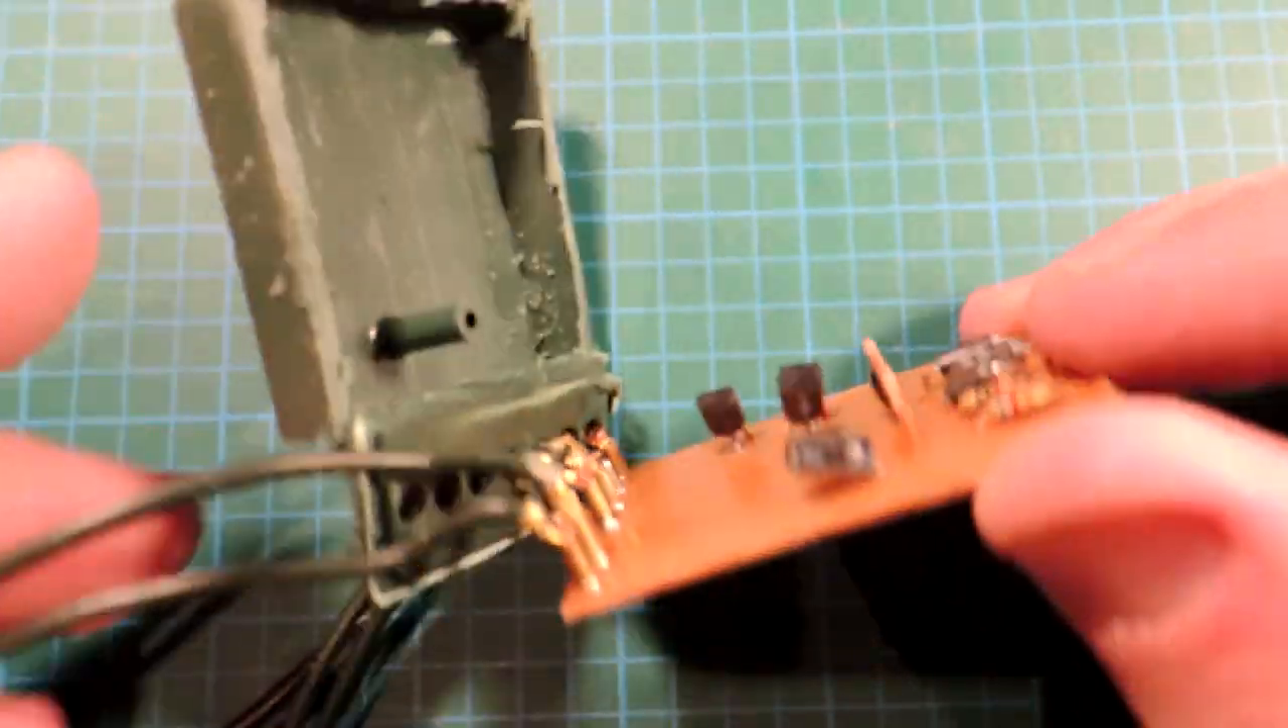Obviously, this is the protective enclosures removed.